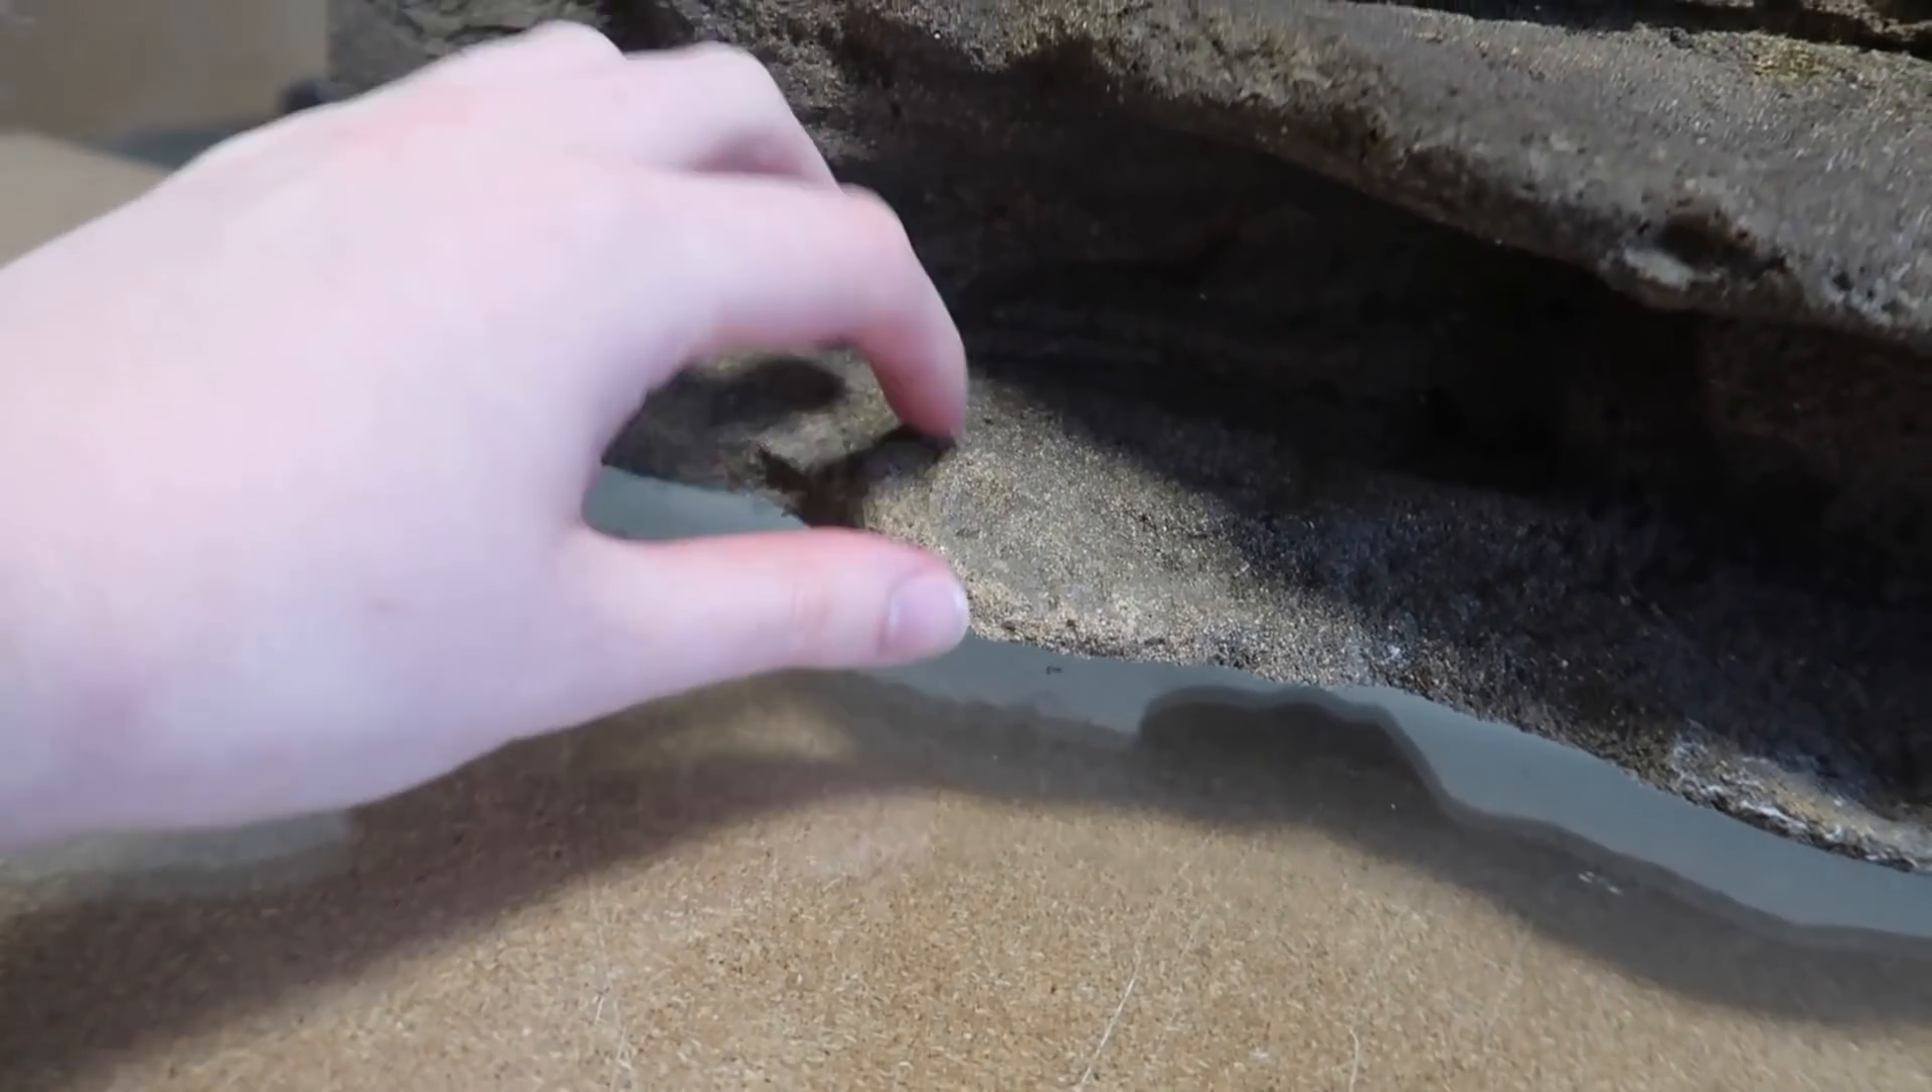So the background is now installed and you may notice that there is a slight gap at the bottom of this. This is just because the tank and the background are slightly different dimensions.